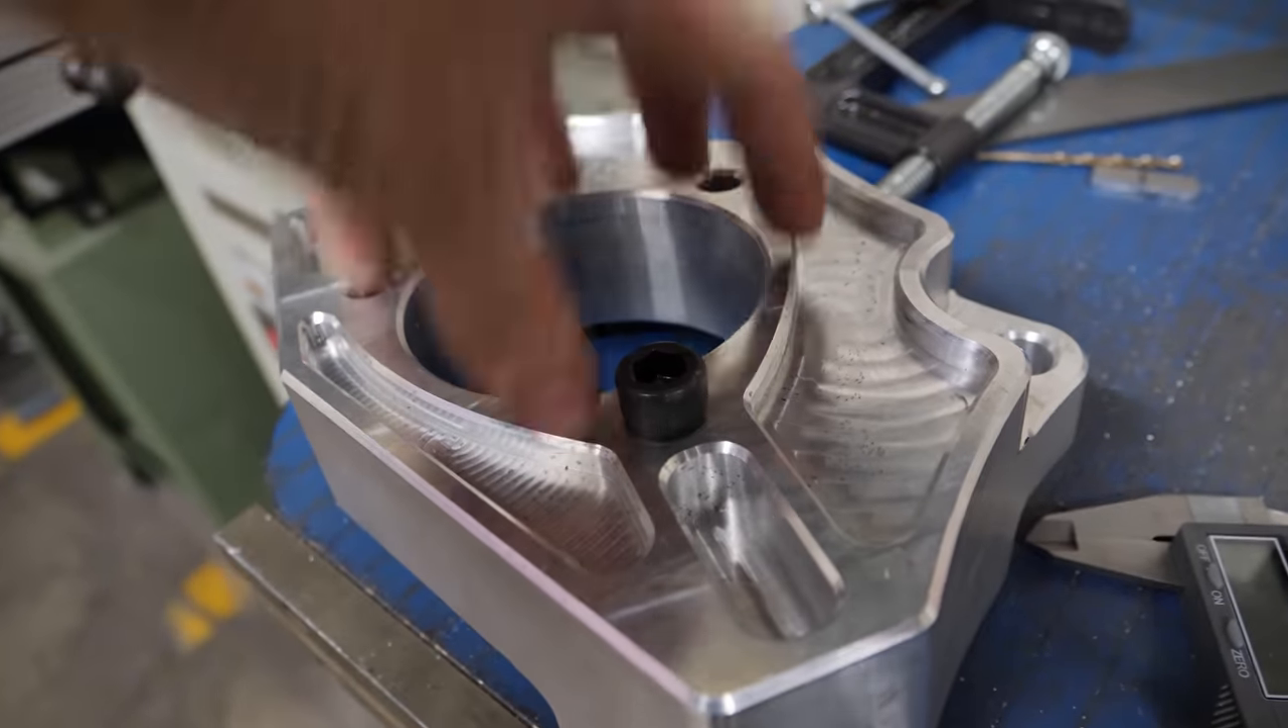The issue is that these bolts stick out like that.